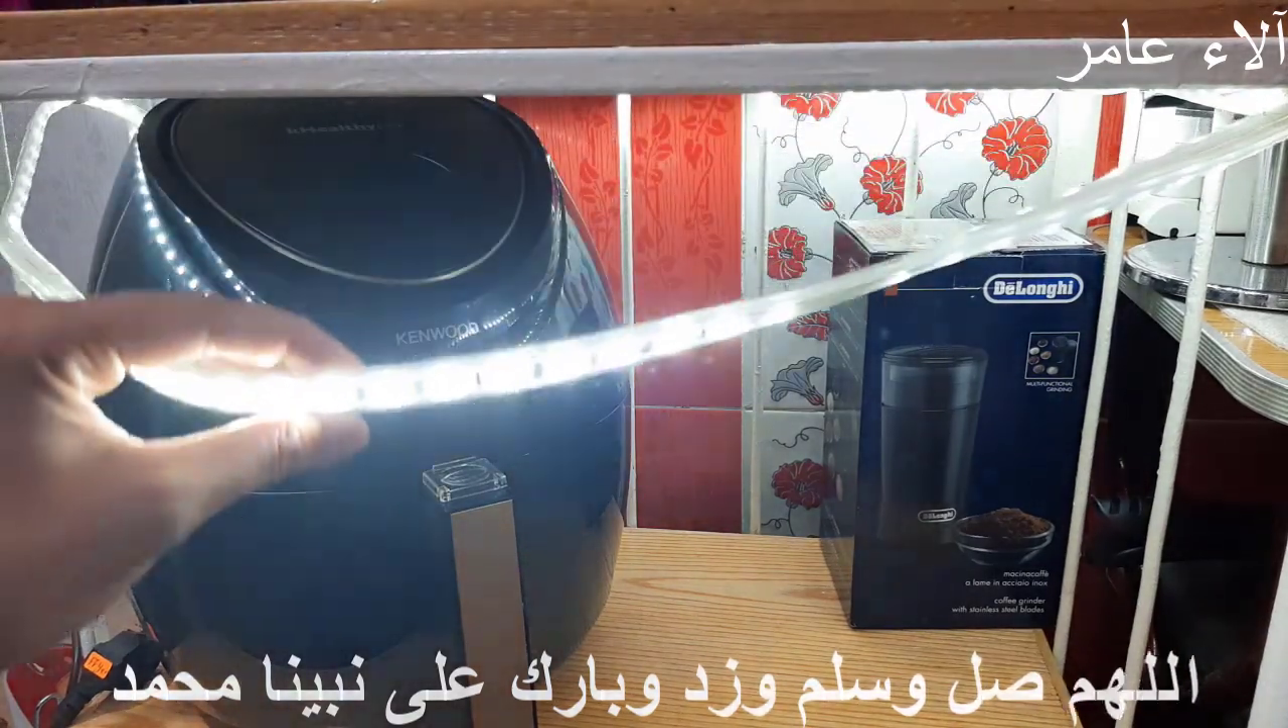انا حطاله شريط لد اهو زوجي جابهولي بس ما كنتش لزقته تلزيق كلي.